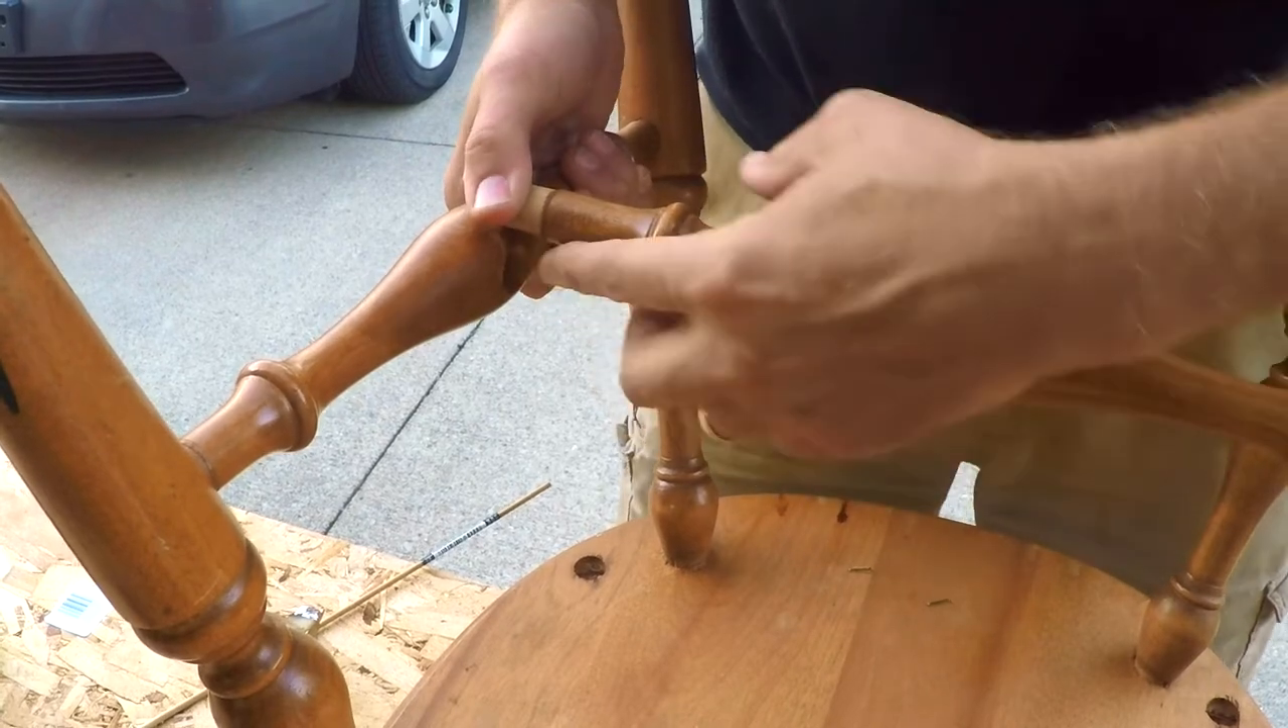As you can see with this chair here we've had trouble keeping this particular part of the tenon in that hole or the mortise in which it was originally designed.